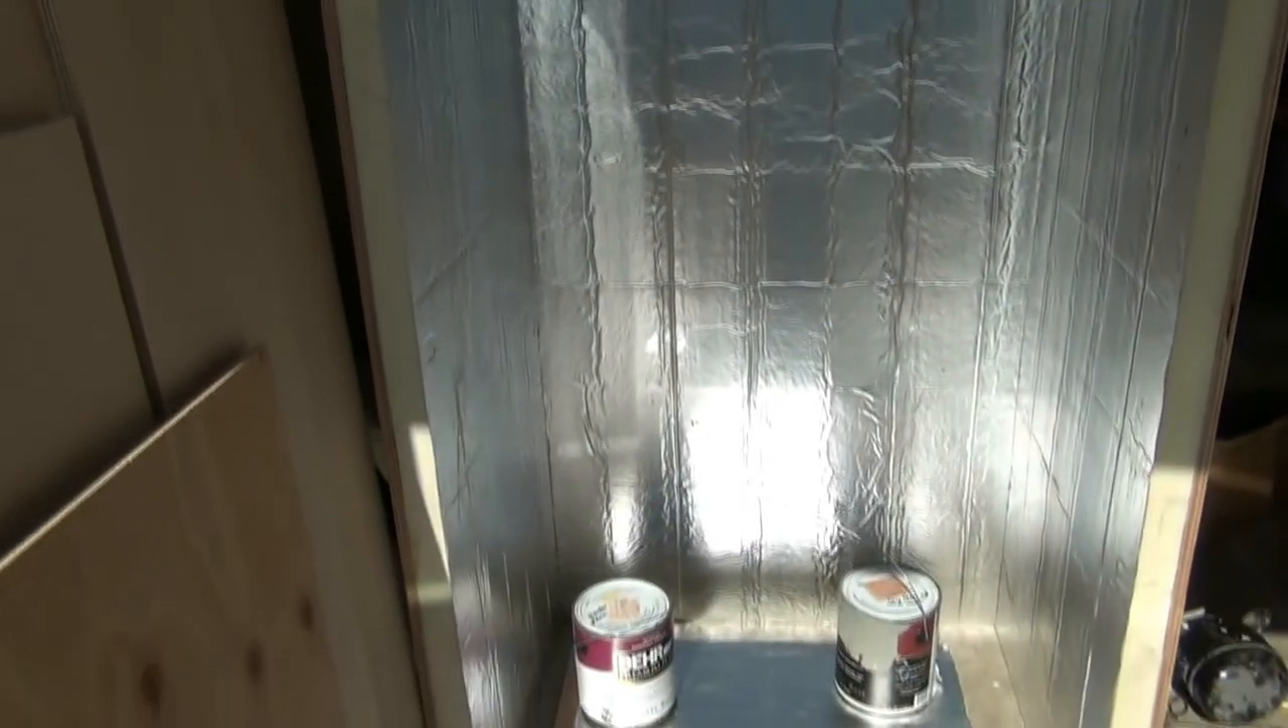We've got the insides, the insulation, all glued into place.